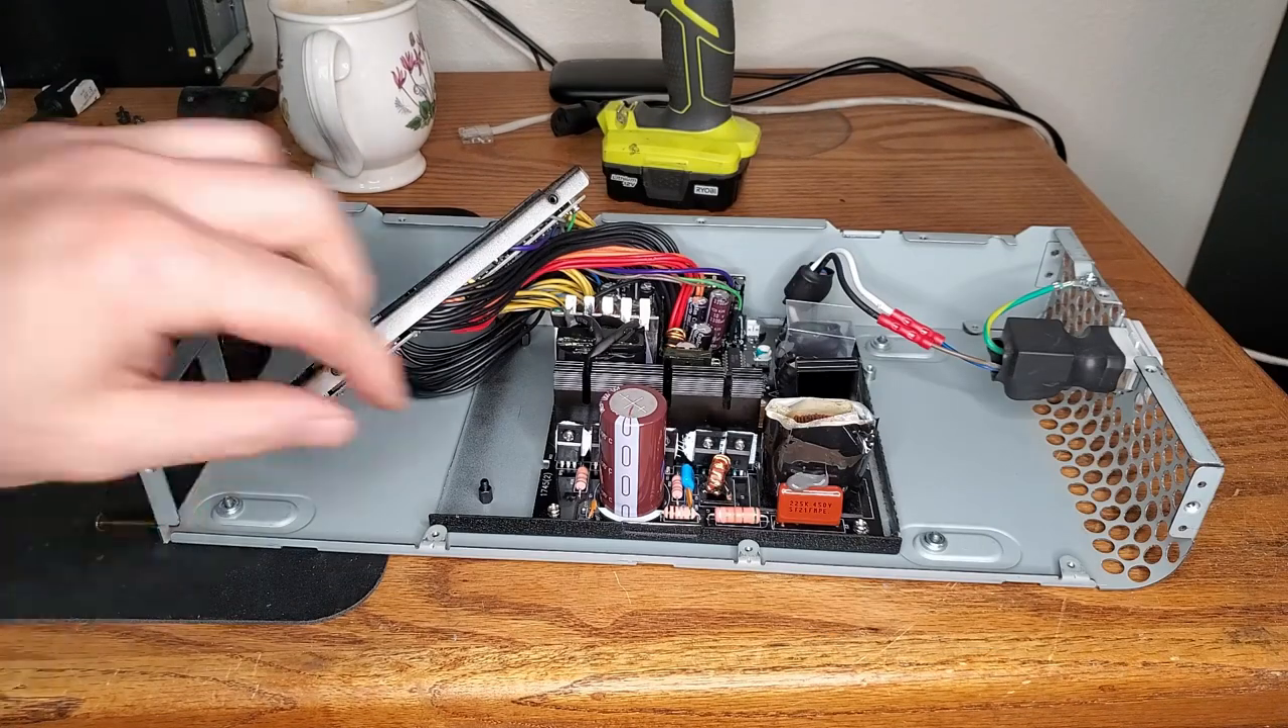All right the power supply guts are mounted into the case.